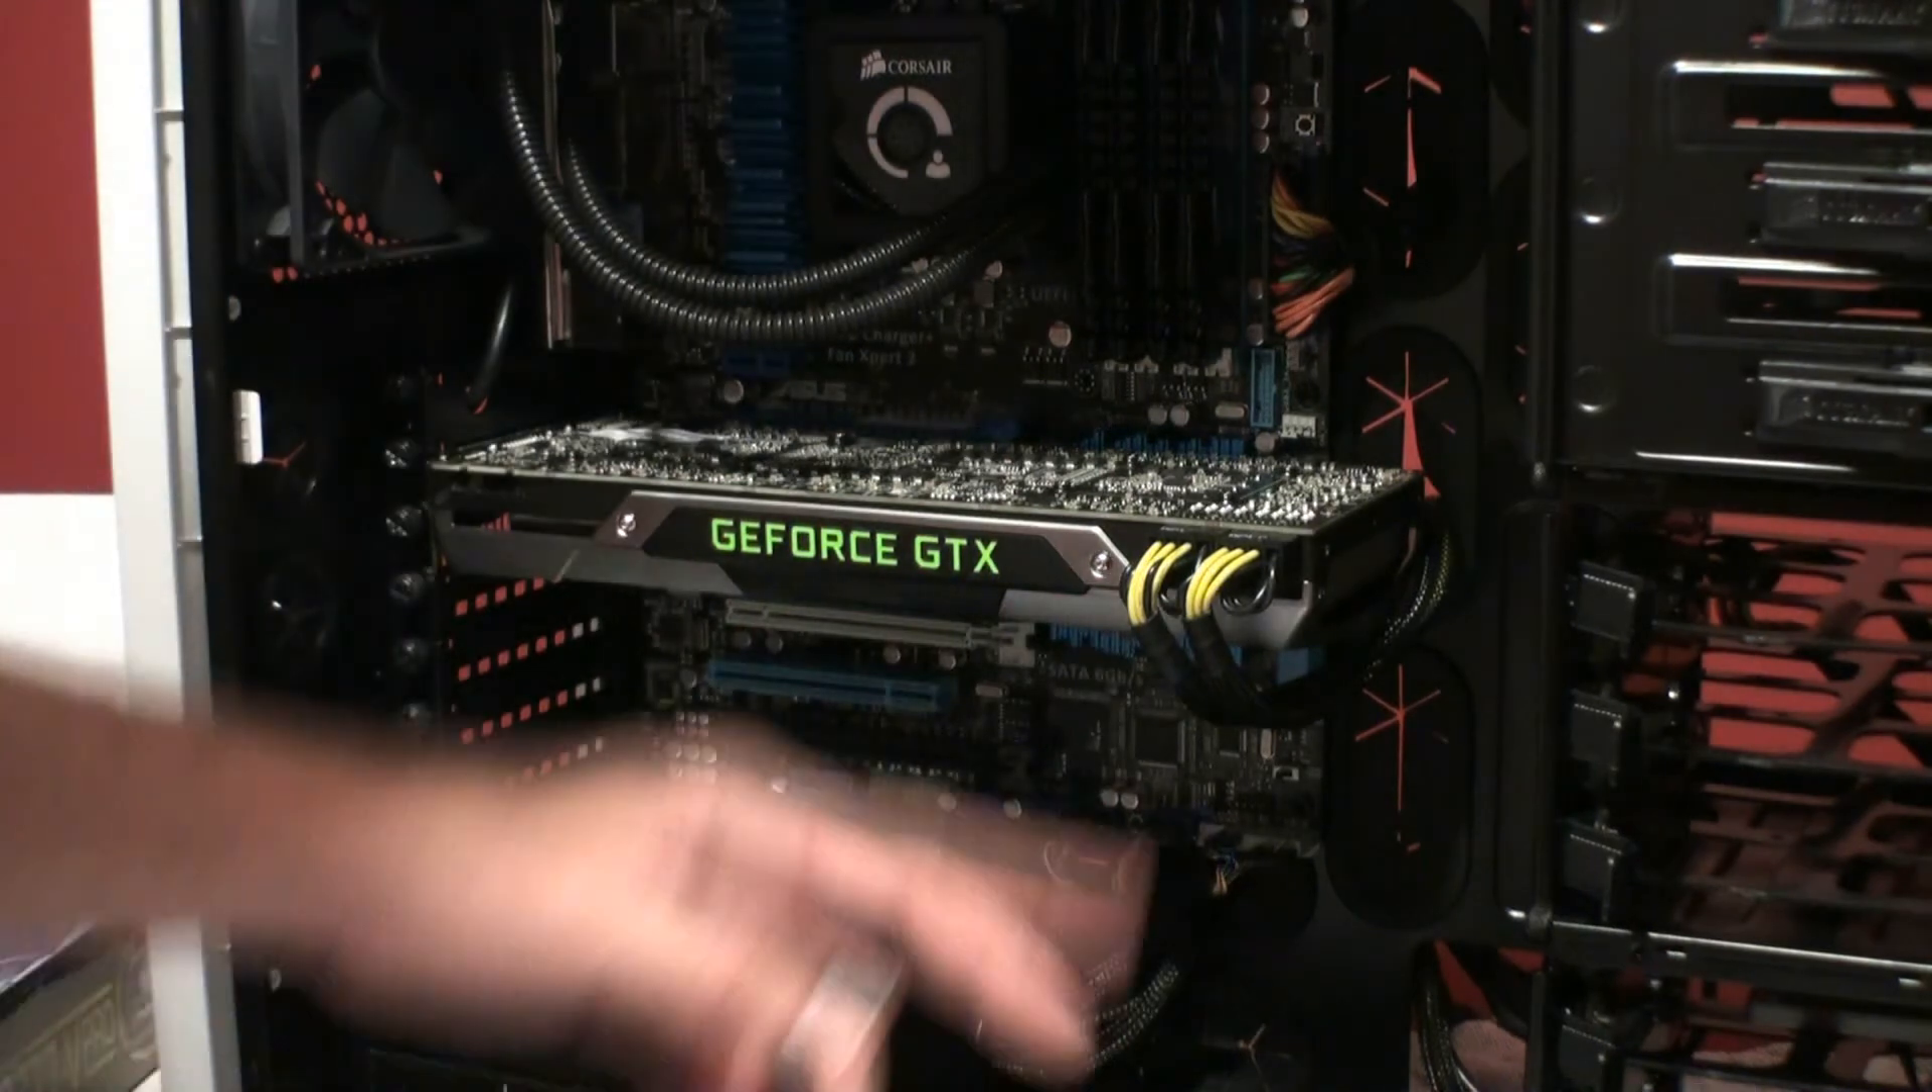As you can see here, I have my graphics cards installed.